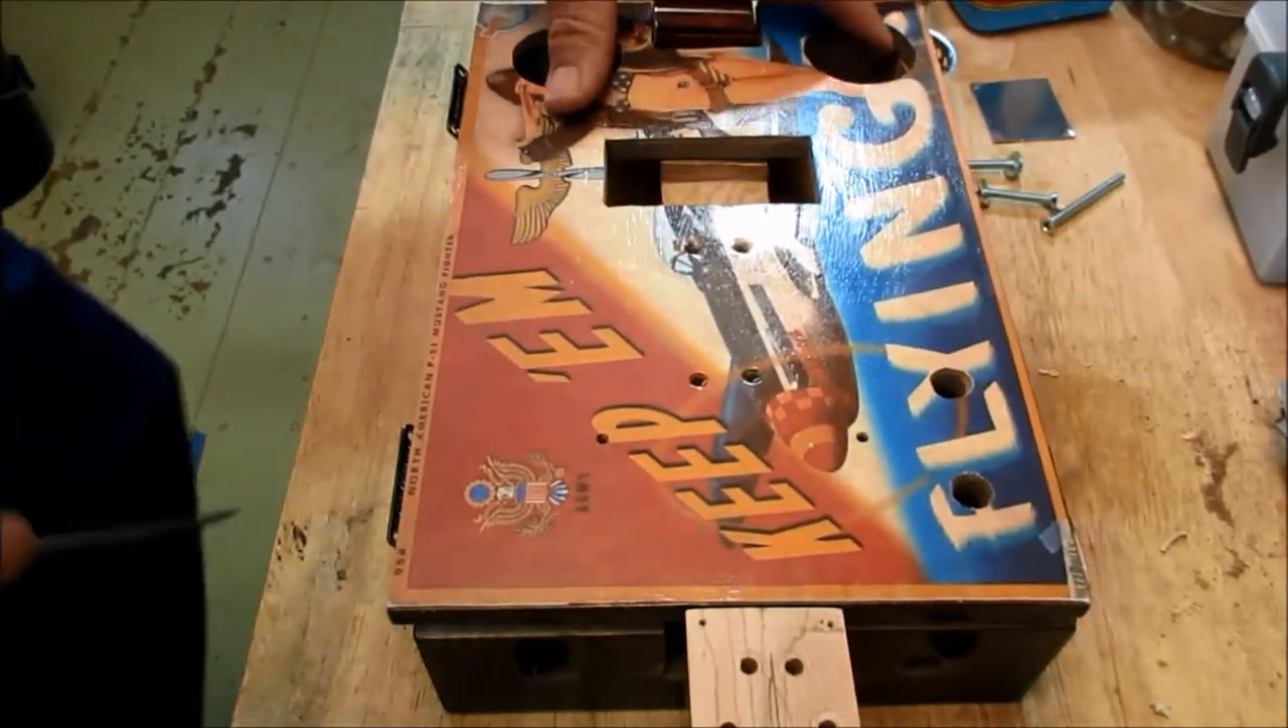I've got the graphic attached to uh the box lid.